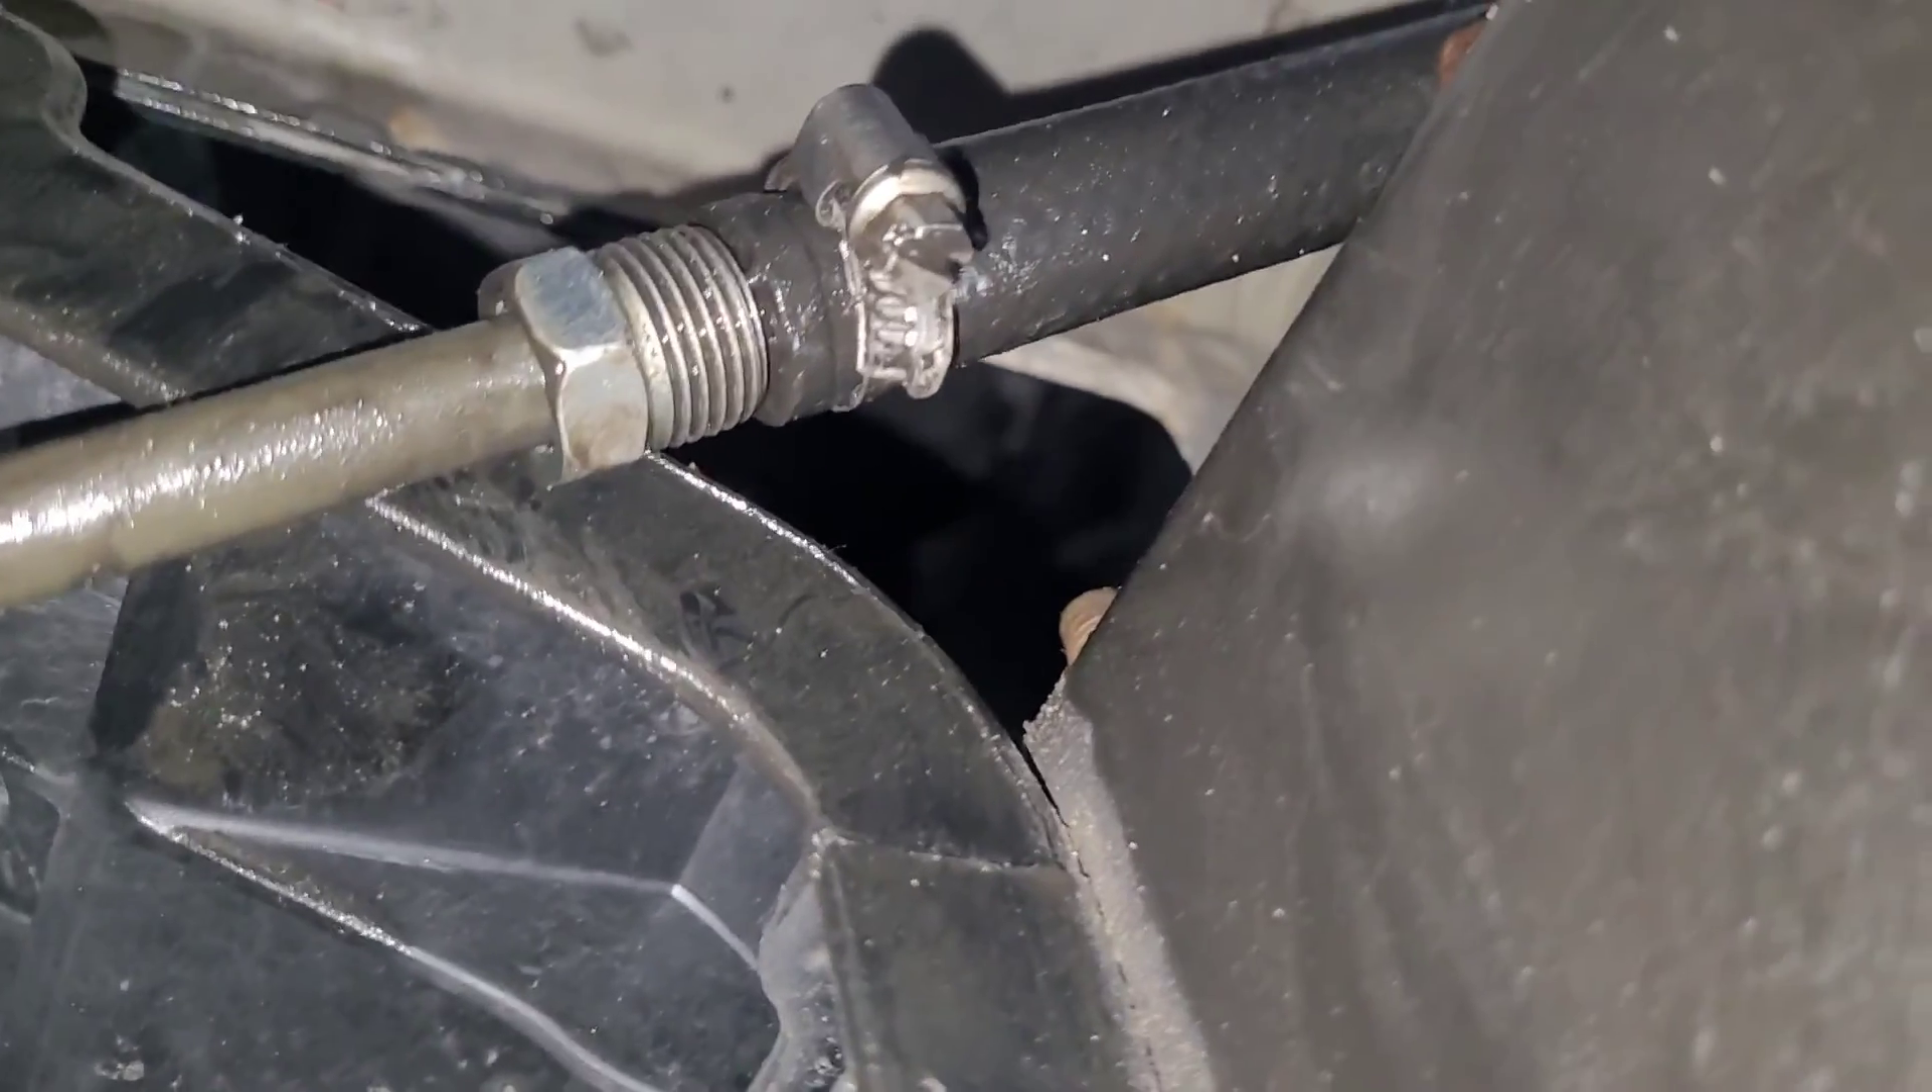I got the bottom hose there, attached to my line.